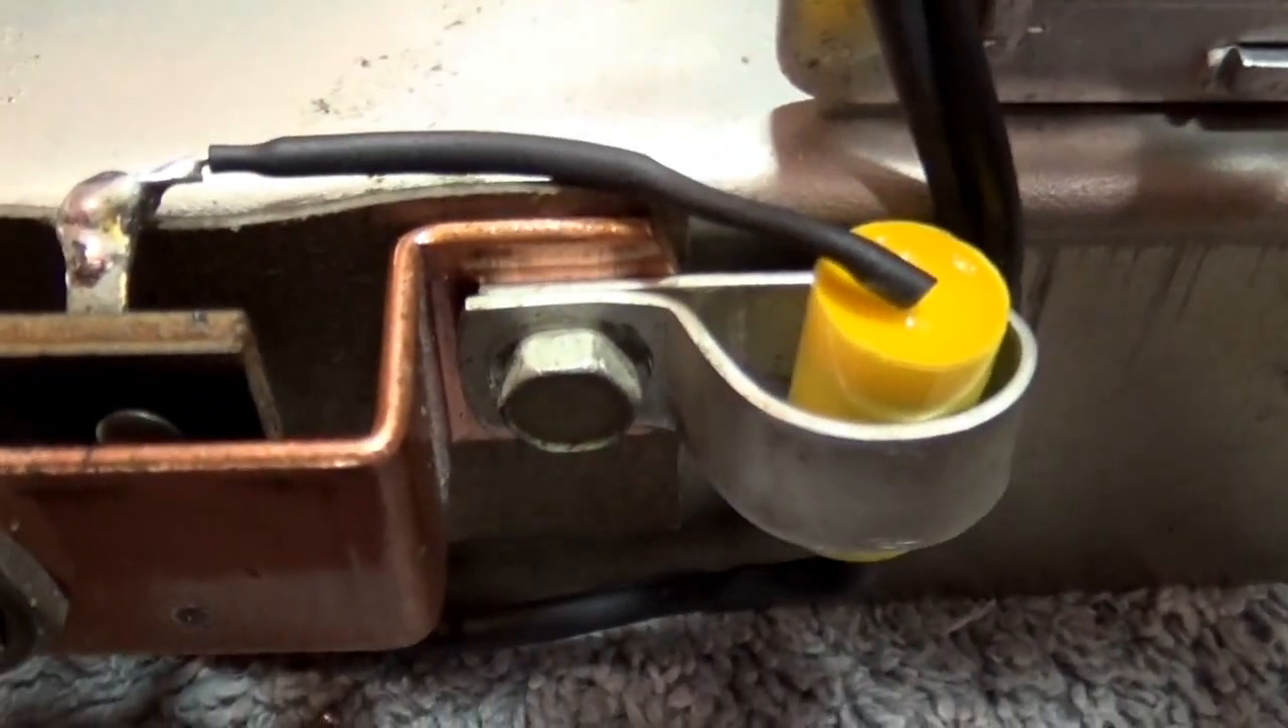So, here's the 0 .003 capacitor, and you'll see I've got it connected right here.